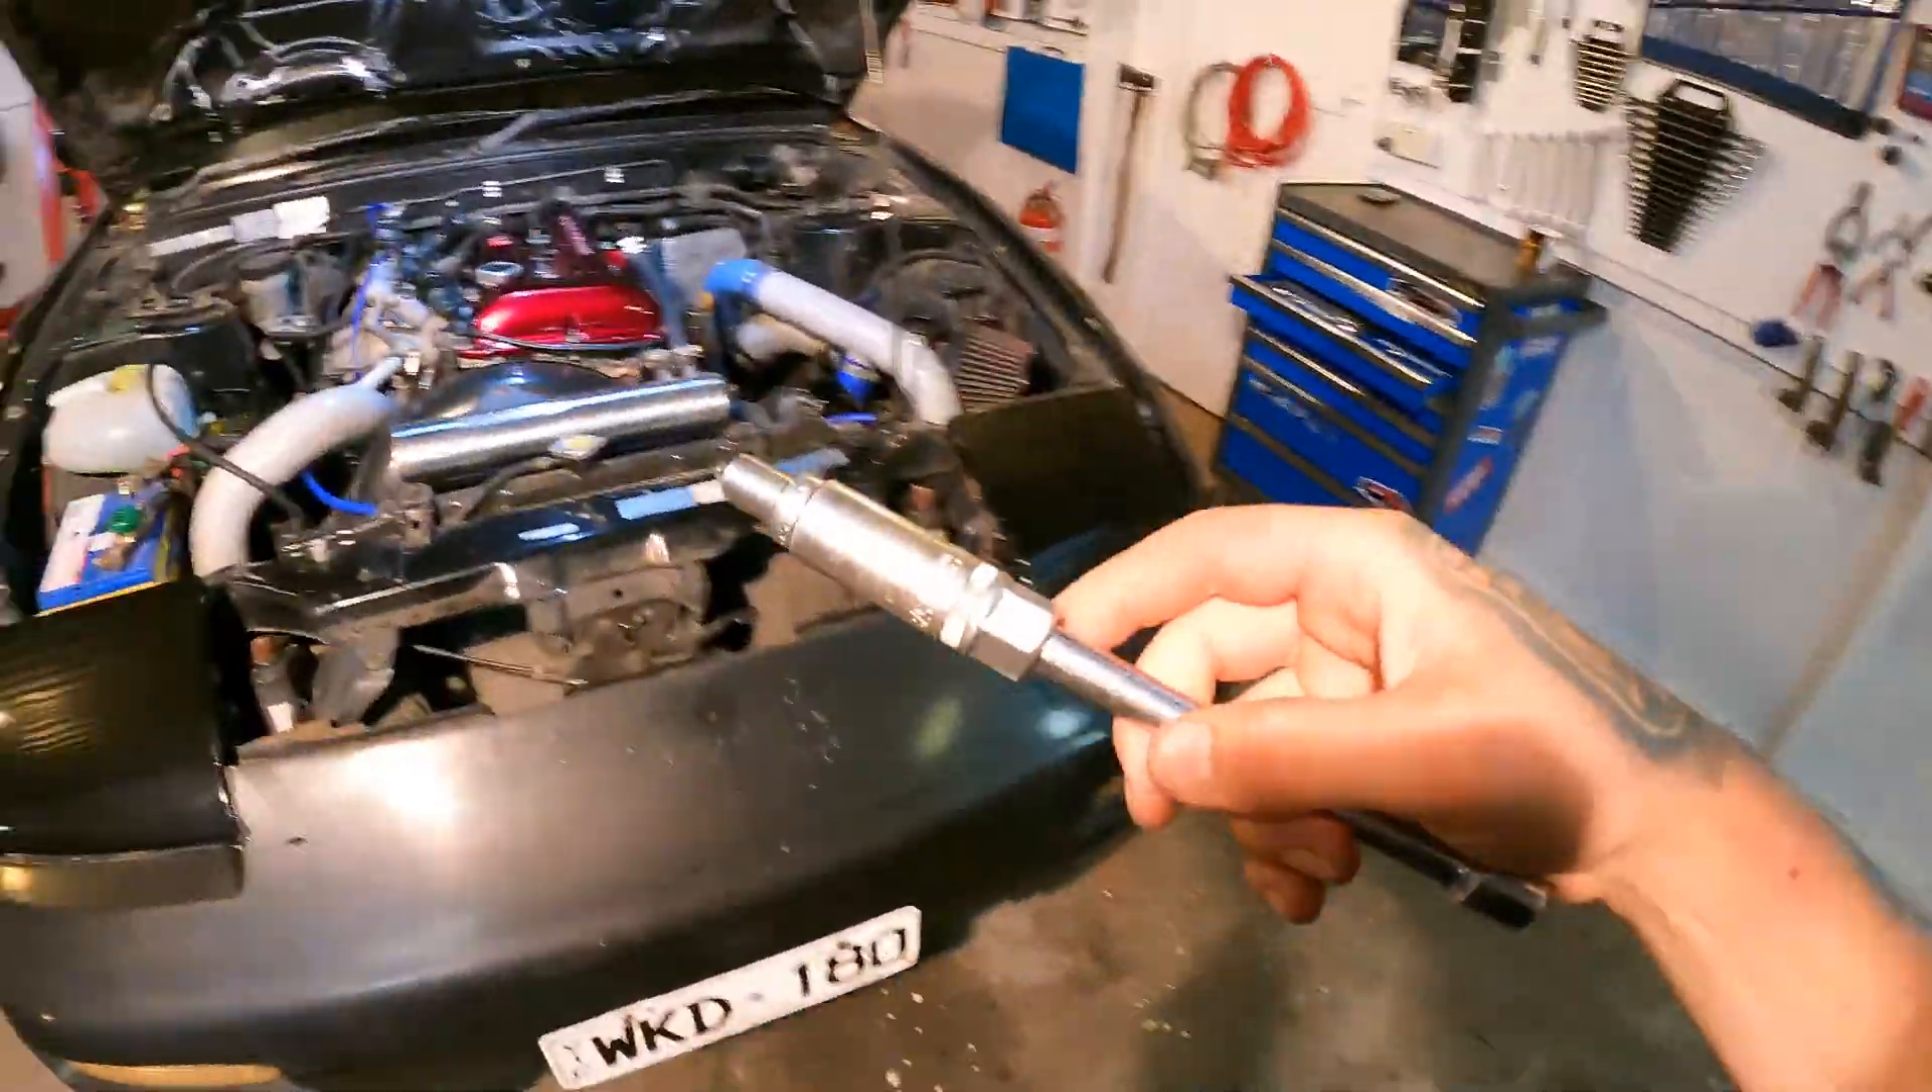Just pop it back on in here into our spark plug socket and you notice i don't have the ratchet attached to my extension there just yet.